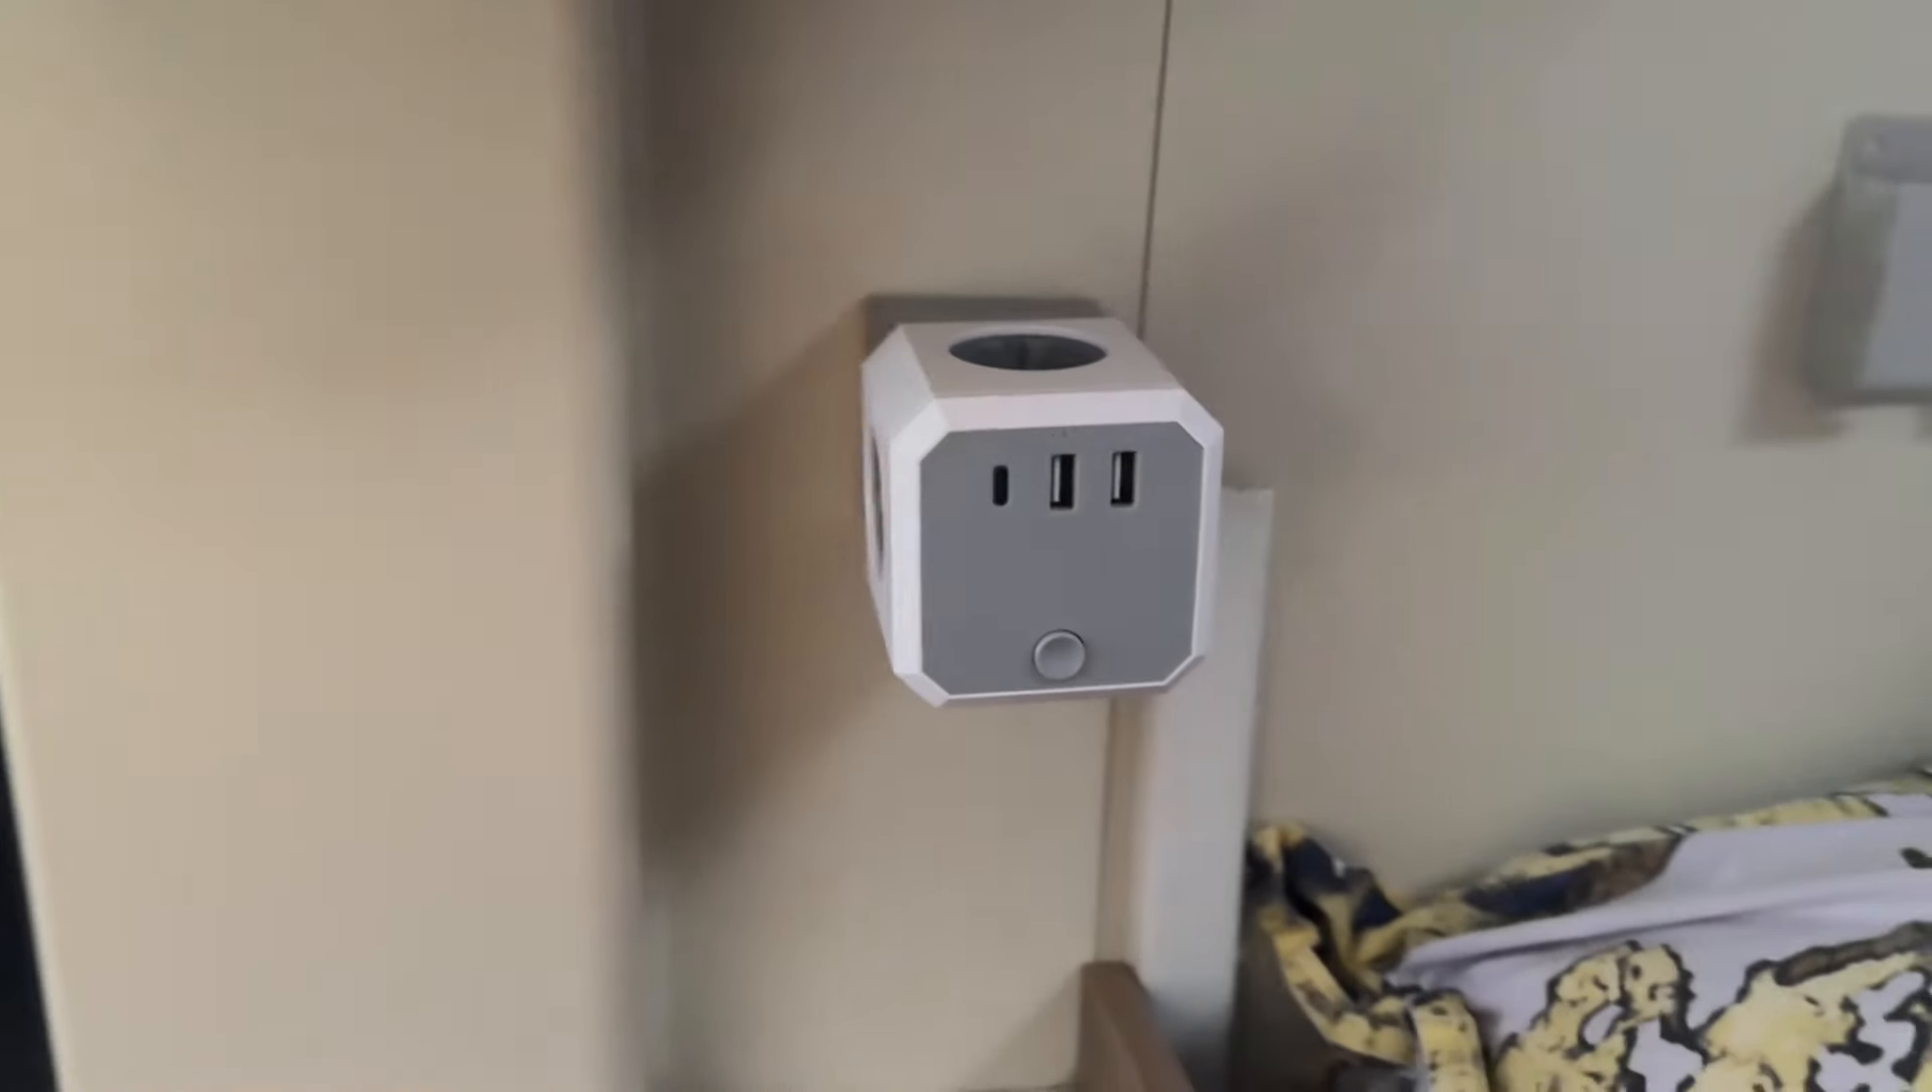Voilà la petite prise elle est posée nickel avec l'adaptateur magique.